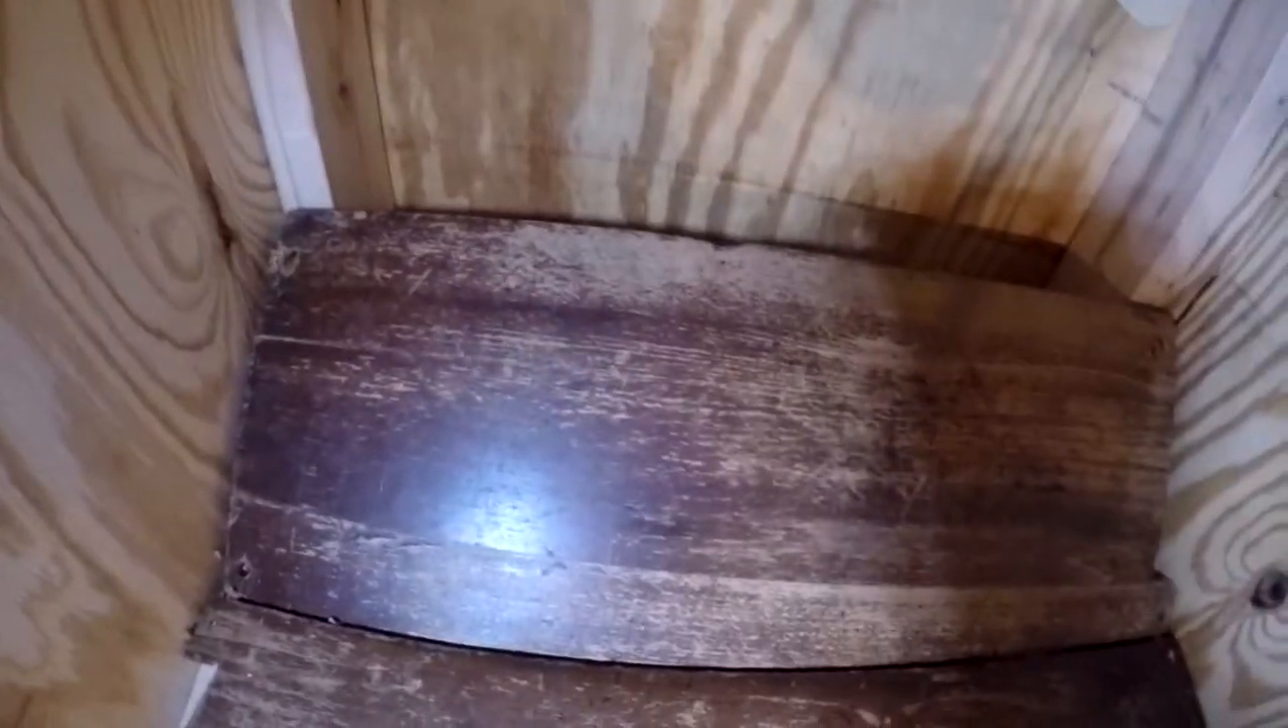Alright, I just put the floor in.